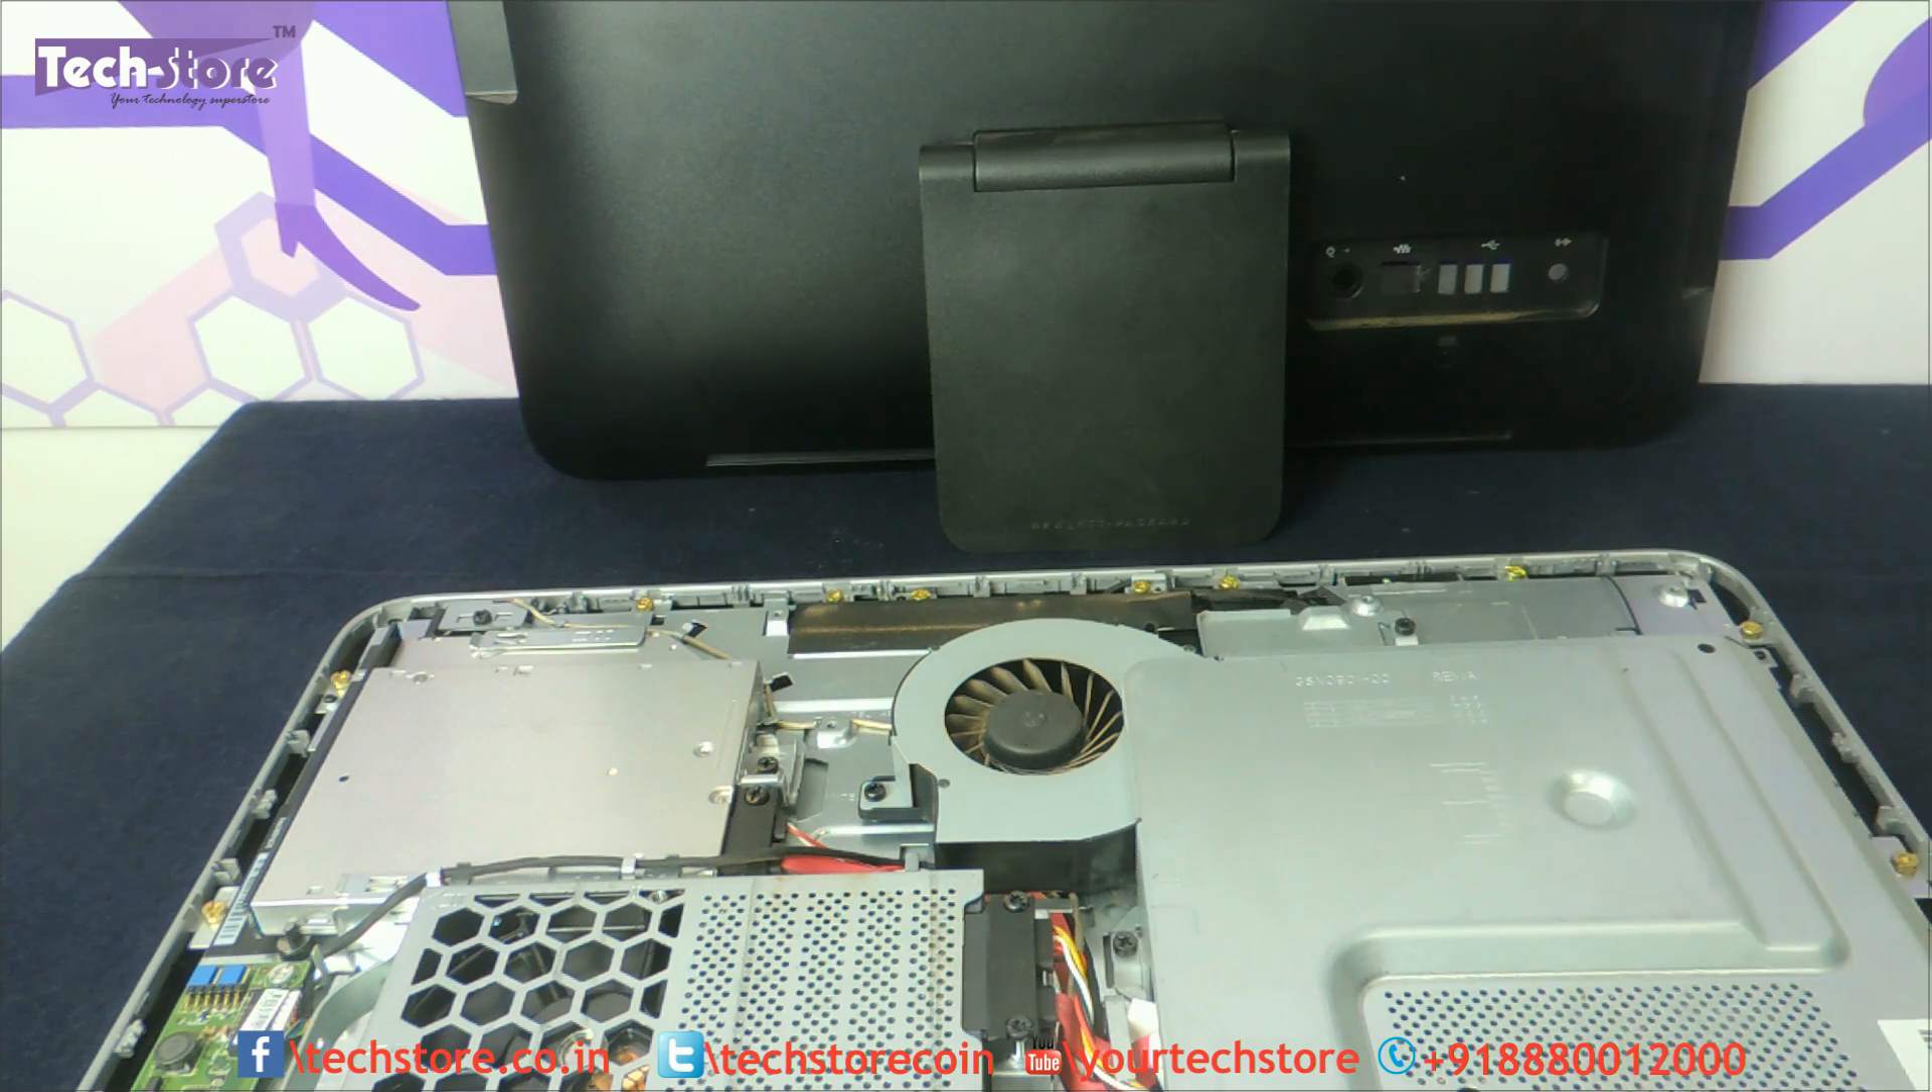So, as you can see the entire back panel is now exposed.